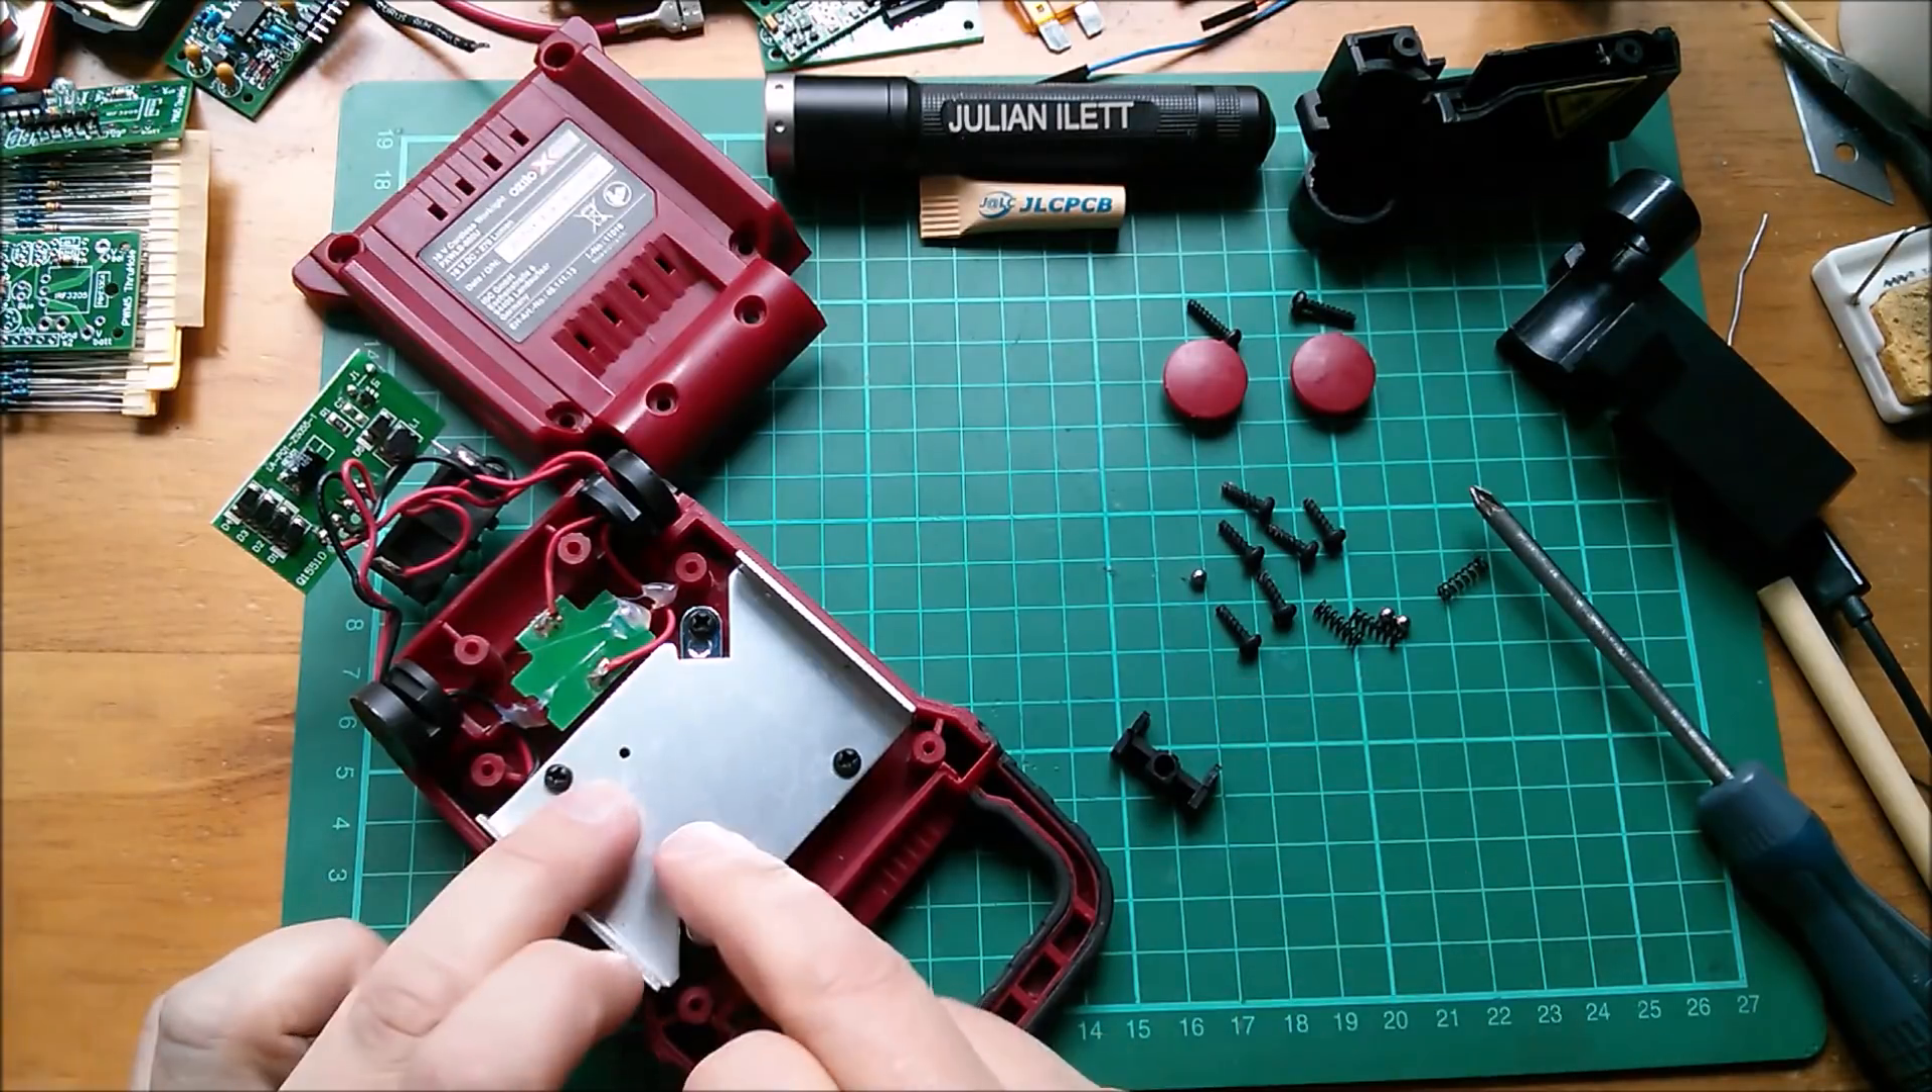Now i've put the heatsink back and i haven't put the little springy ball bearing thing in there.